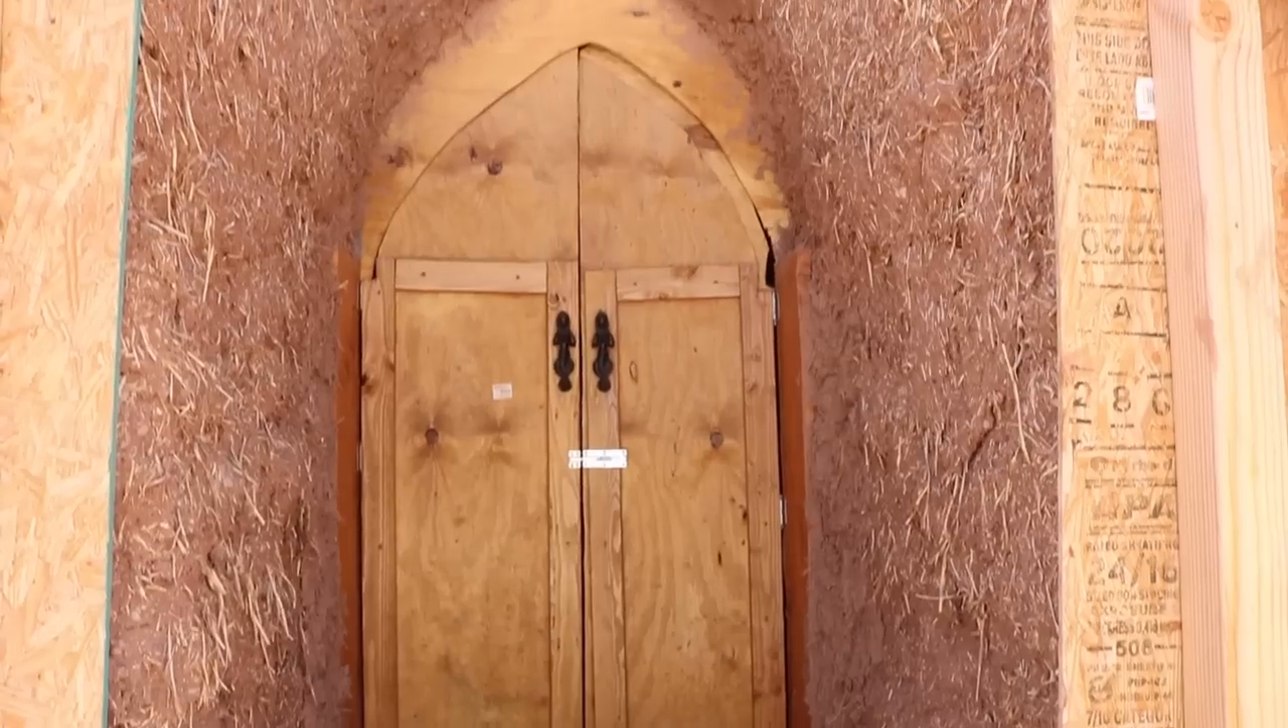Right now we have a temporary plywood door over the entrance to the dome.